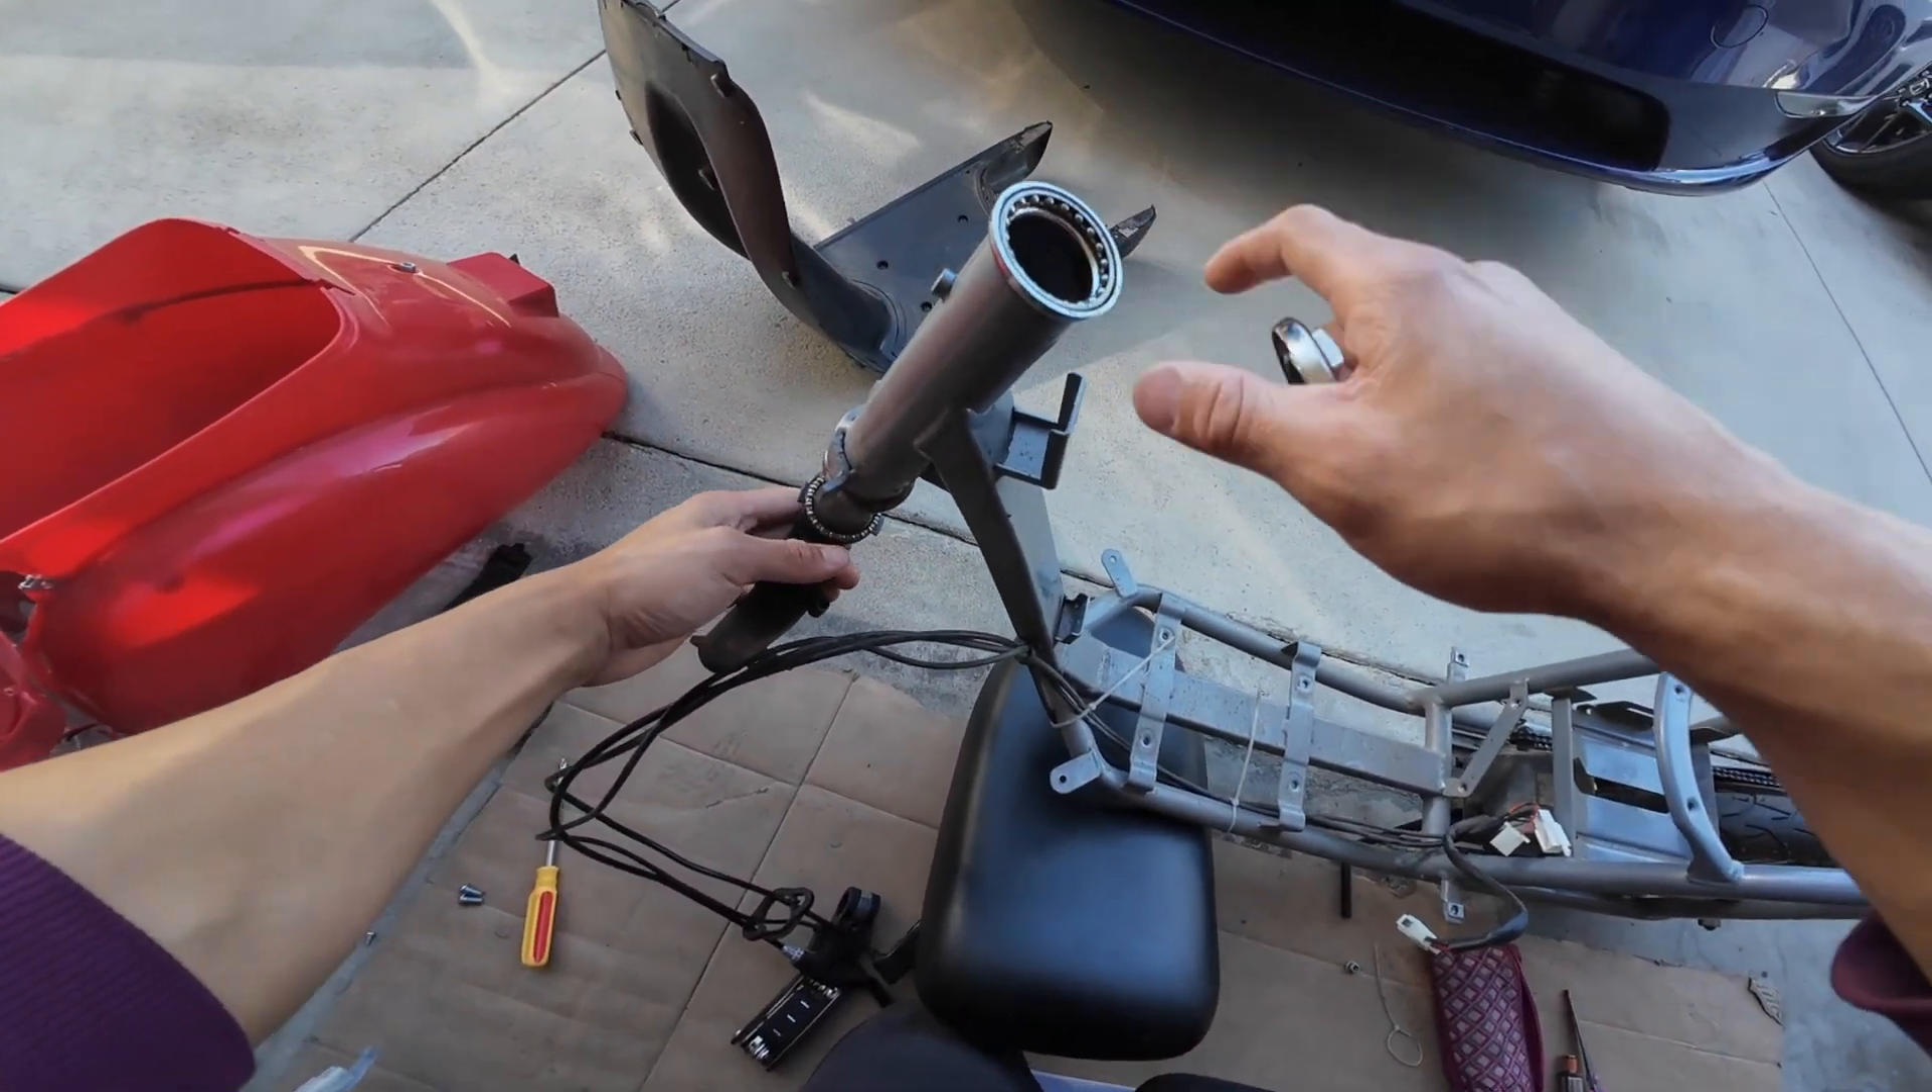Okay the scooter is pretty much stripped now.